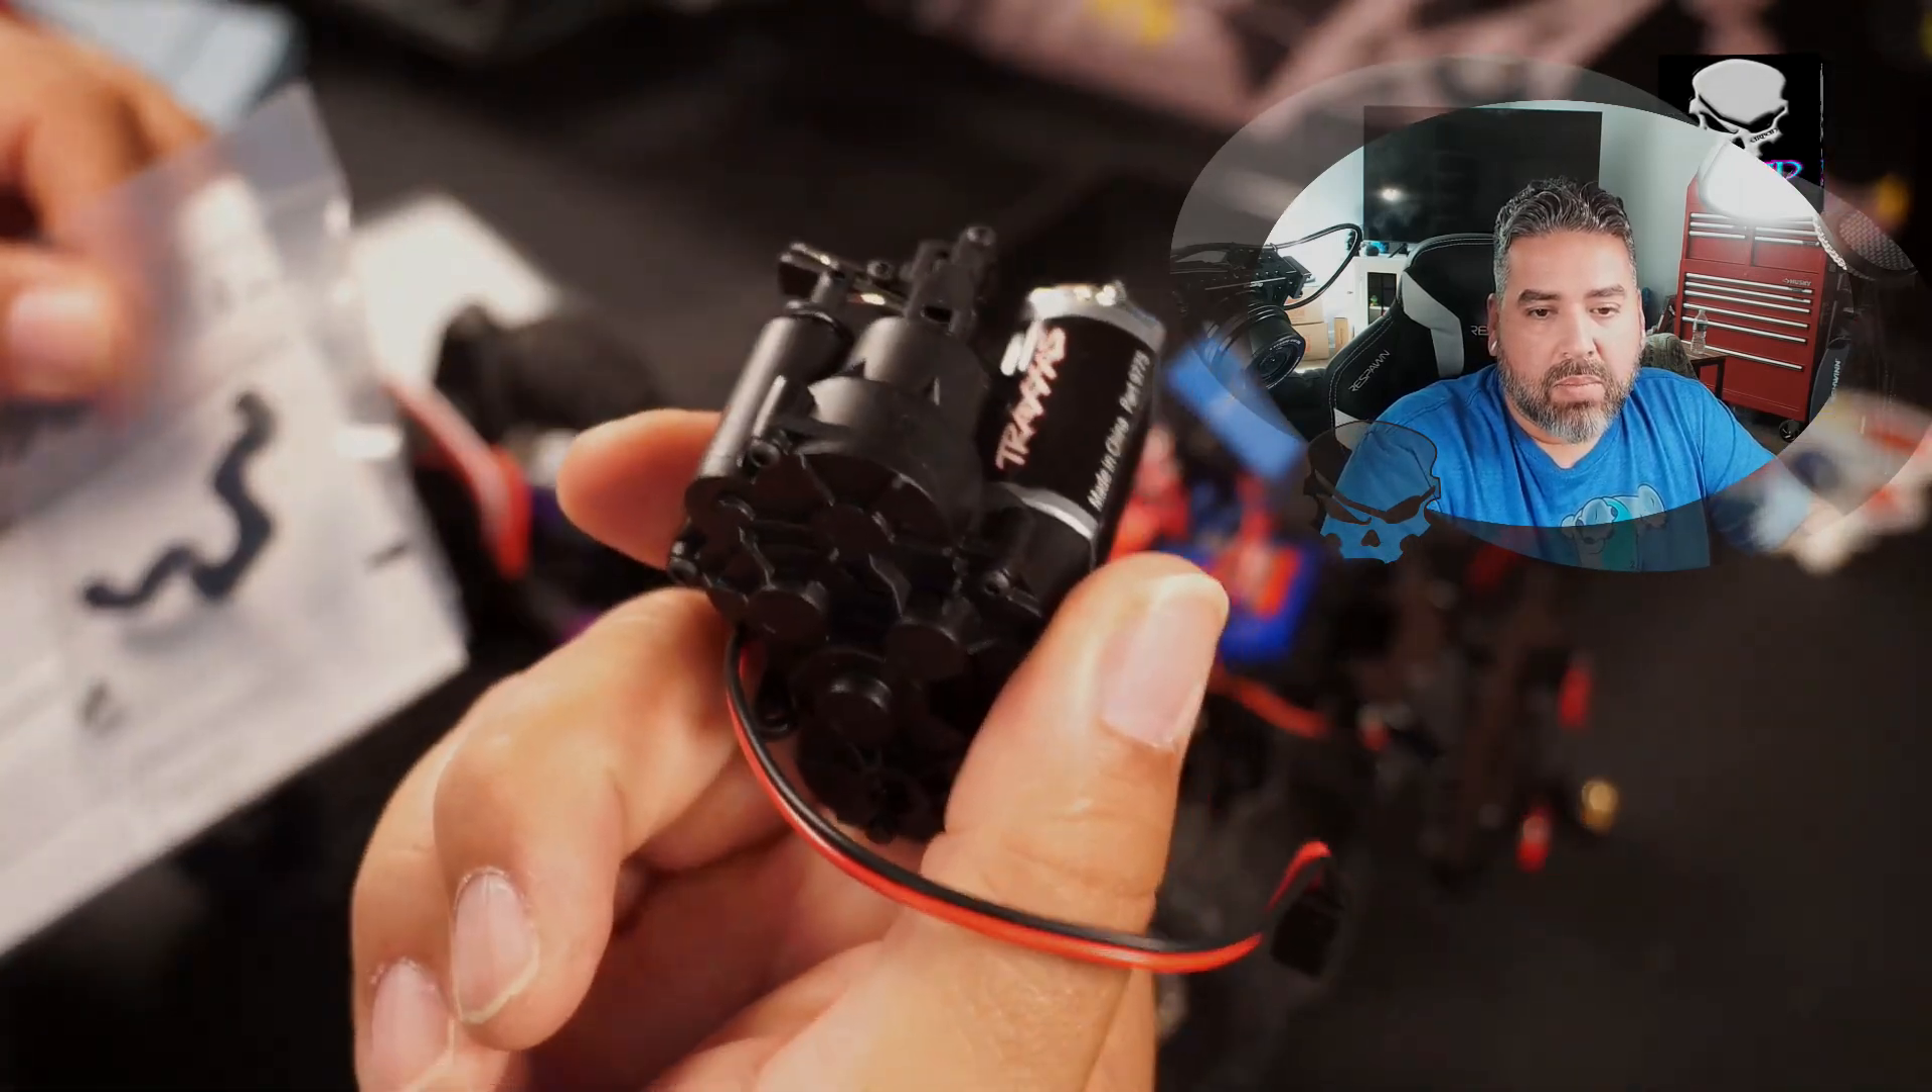You got the motor and the transmission already in an assembly.